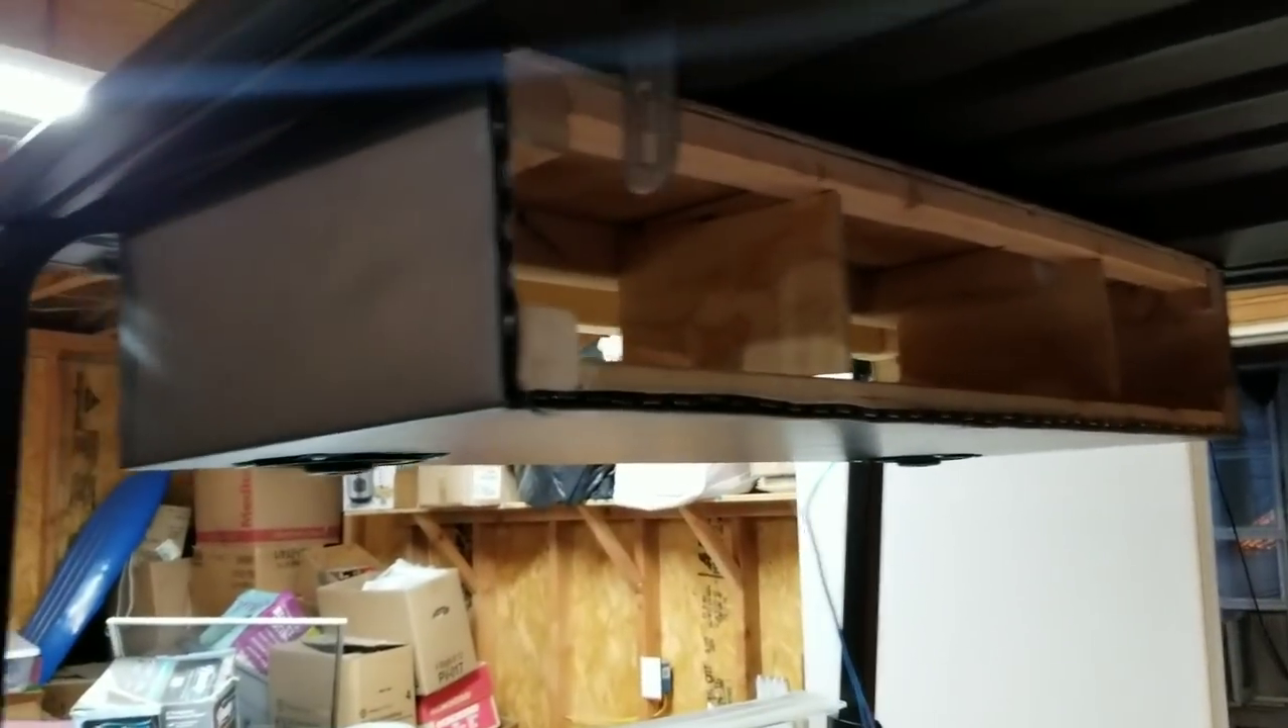Uh the back's not on yet because that's the way i can do the wiring i haven't even covered the back yet.